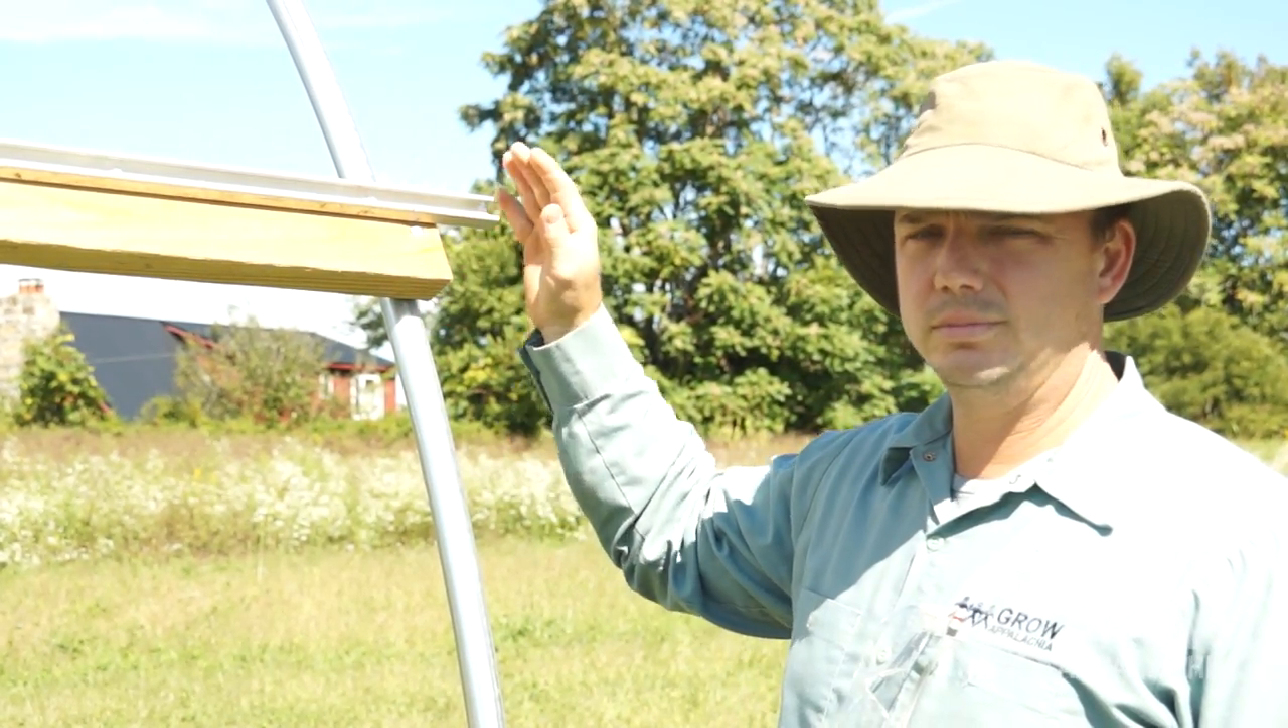All right now that we've installed the wire channel at the top of the hip board you'll notice that it's gone past the end of our hip board.